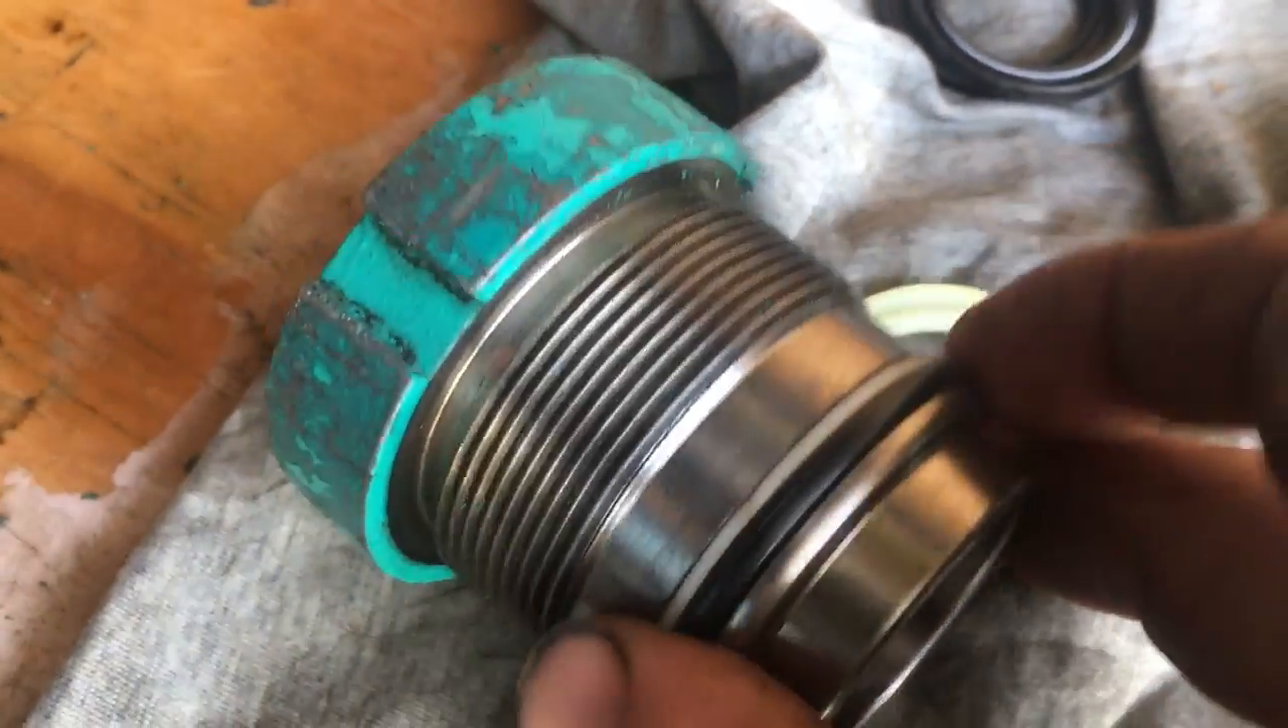I haven't taken this o-ring off yet.